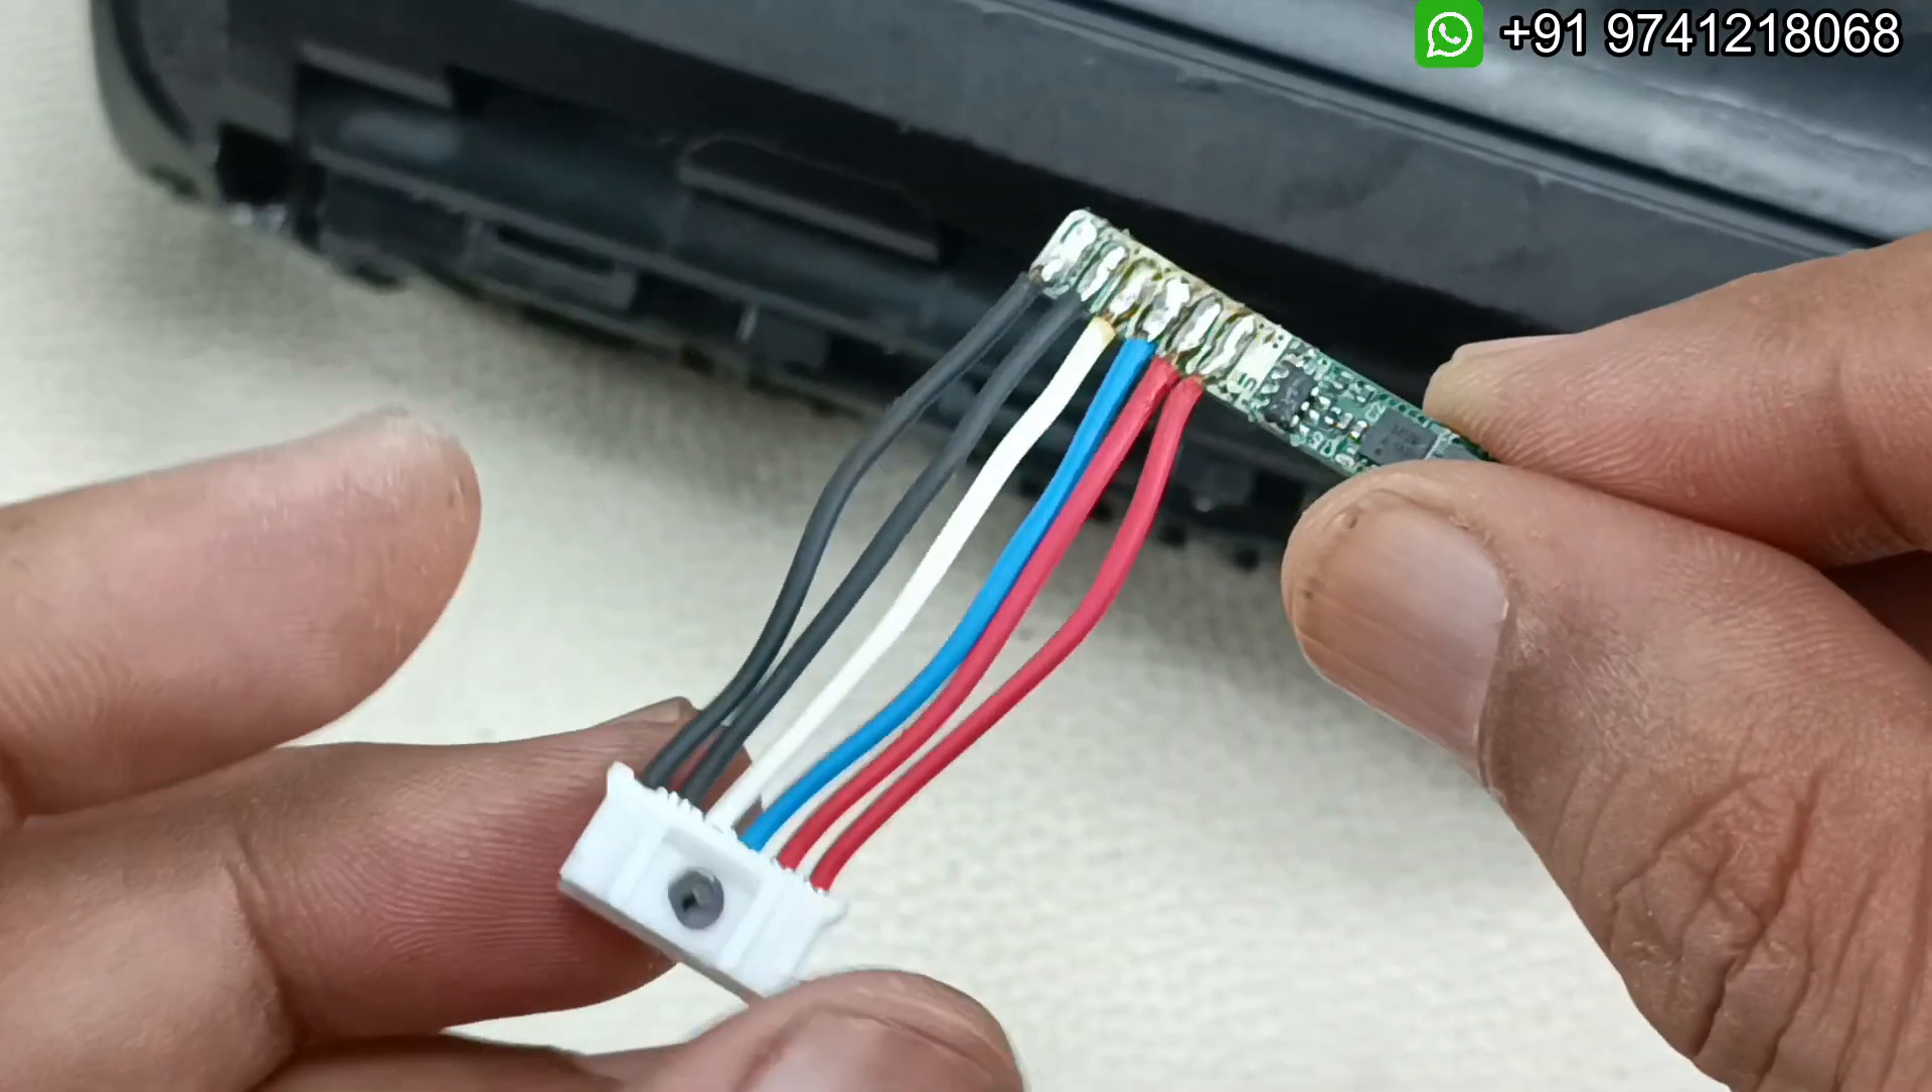All right now you can see i have soldered all these six wires so bms is ready.